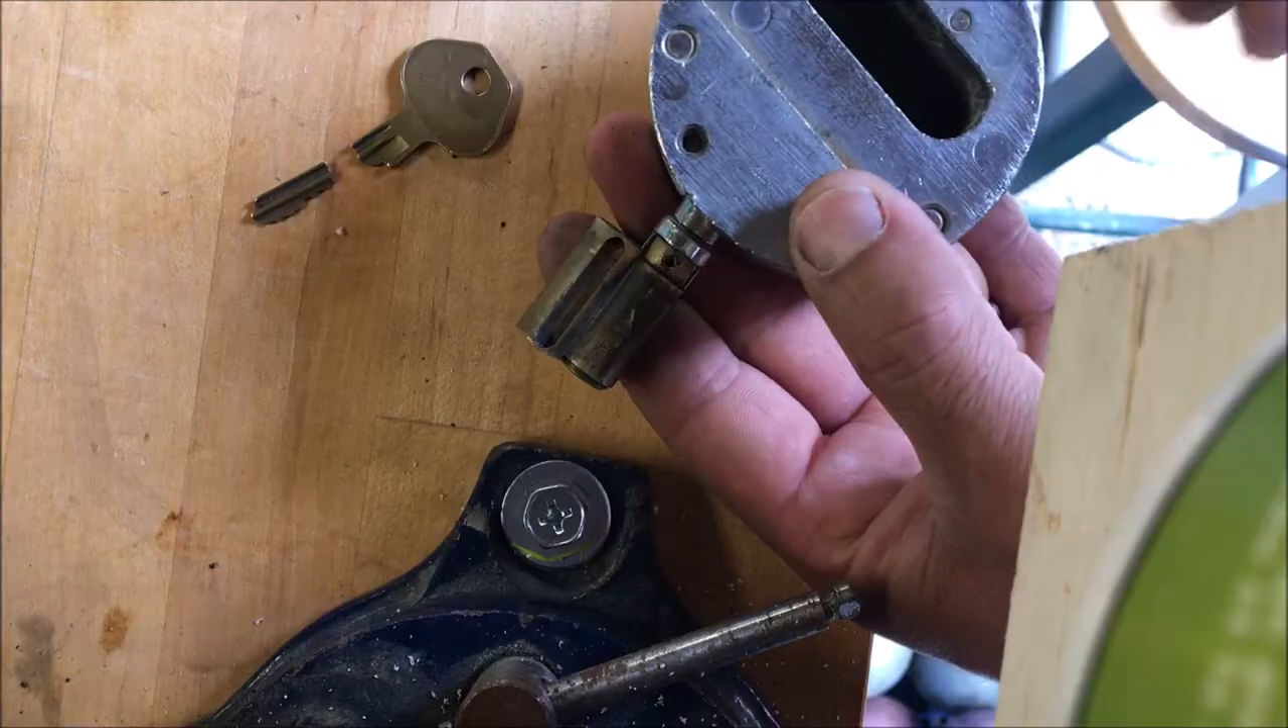The only thing left to do is slide the lock back together.